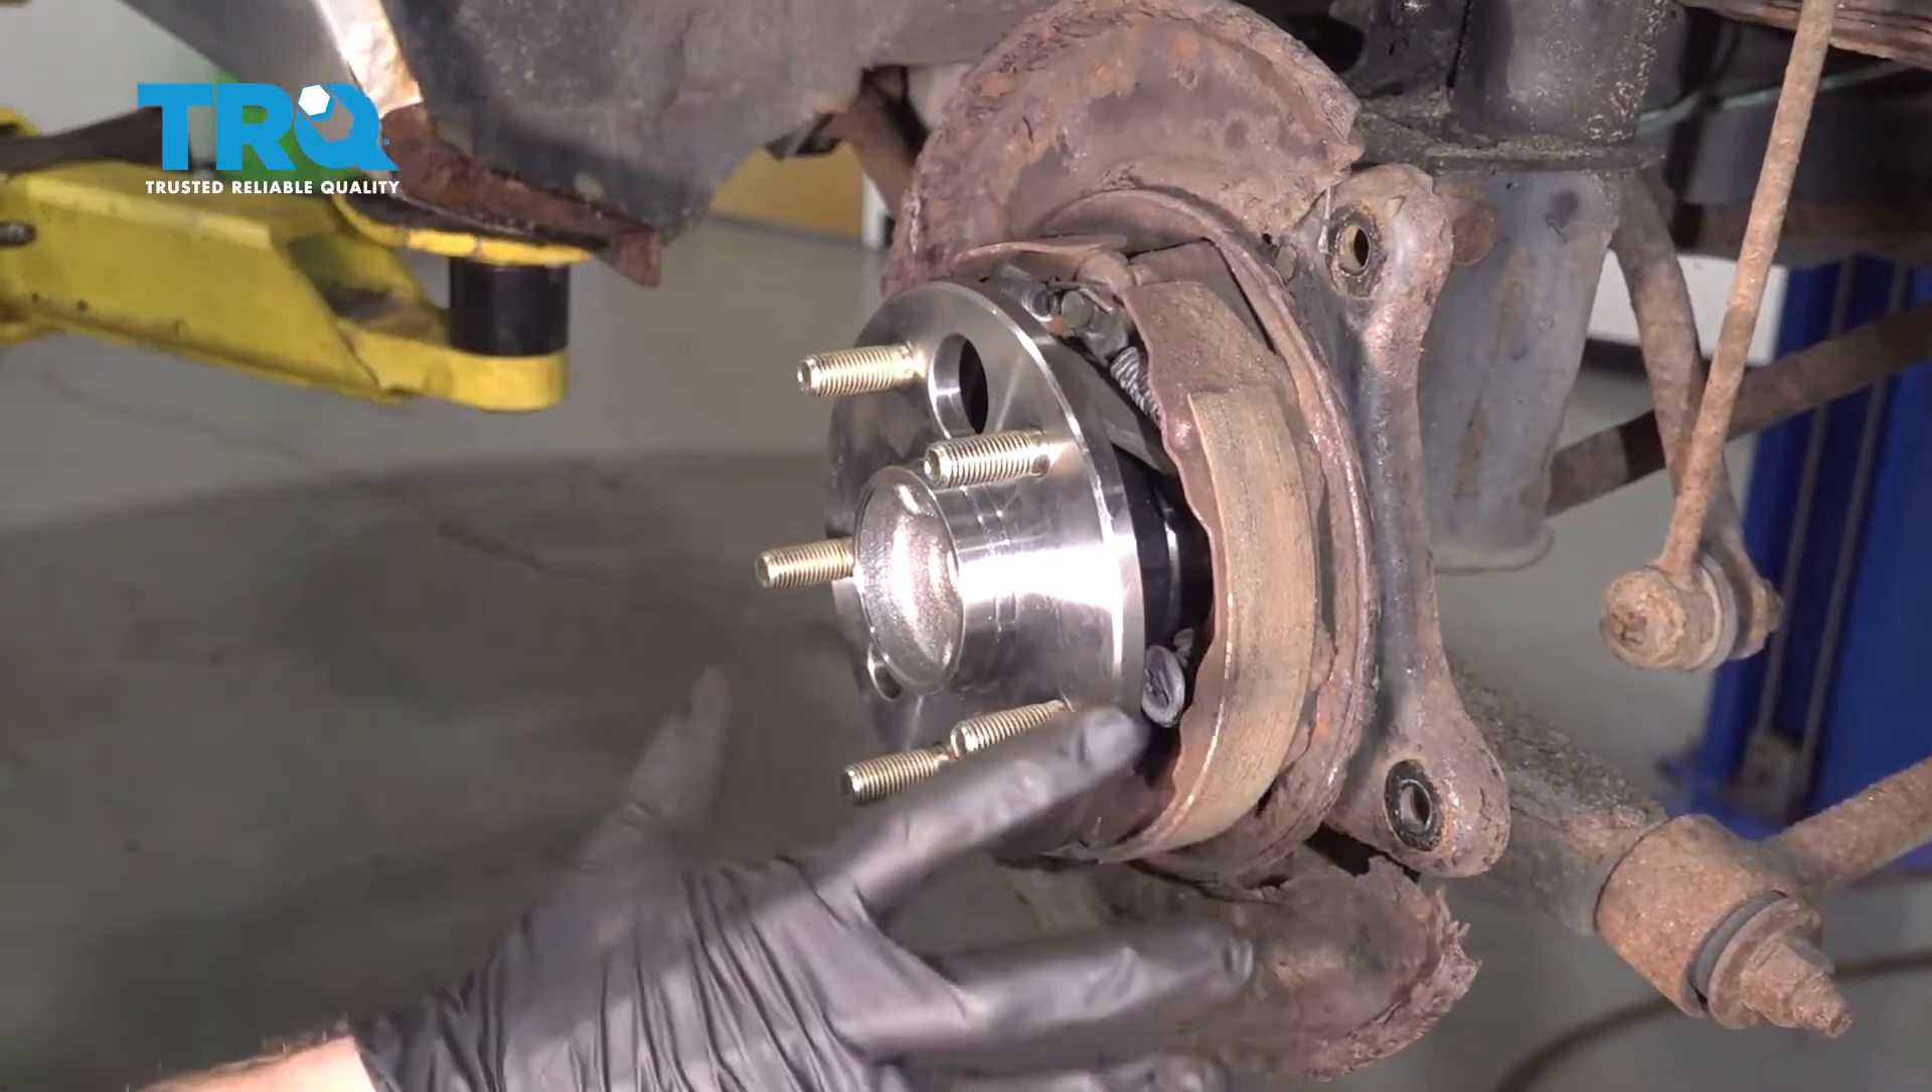Okay, so now that we have the rotor out of the way, we have a nice clear view of our emergency brake shoes.